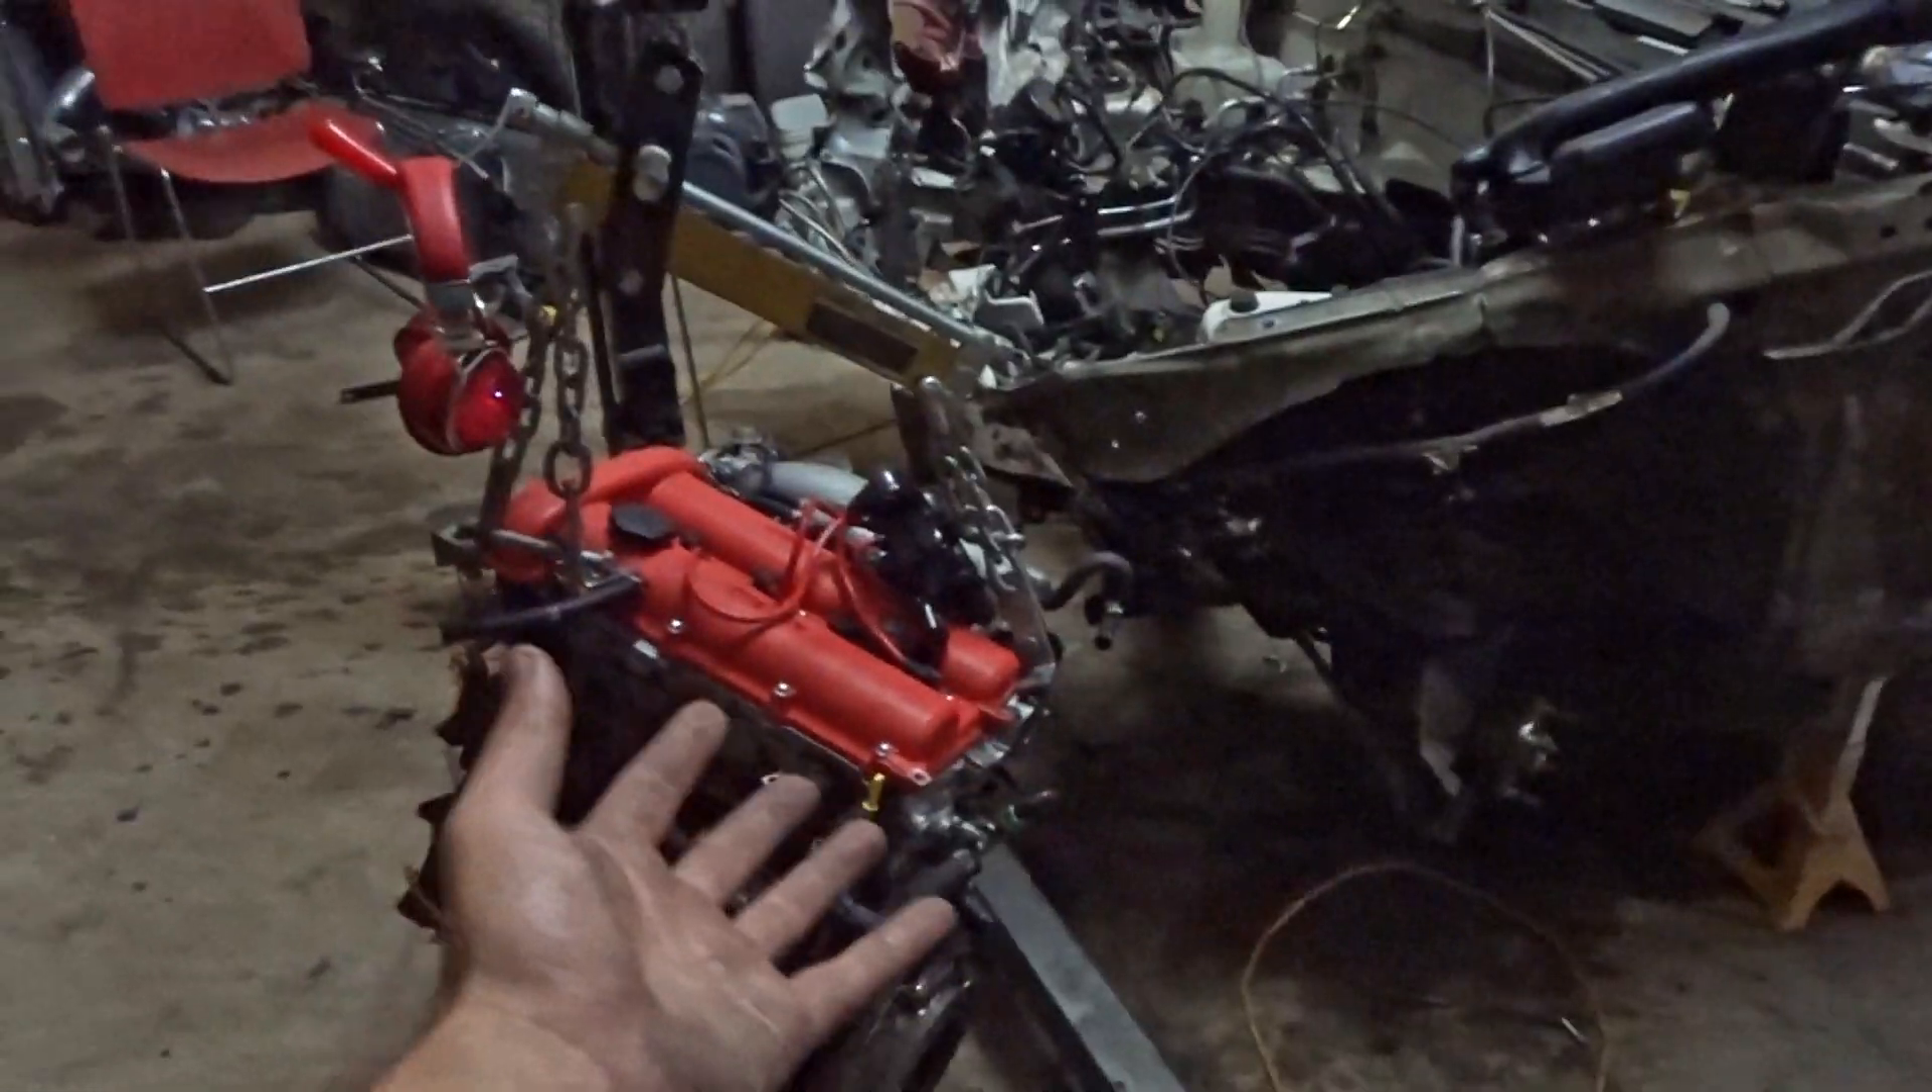As for the white Miata, we got the engine out, which was the big deal that we were going for.